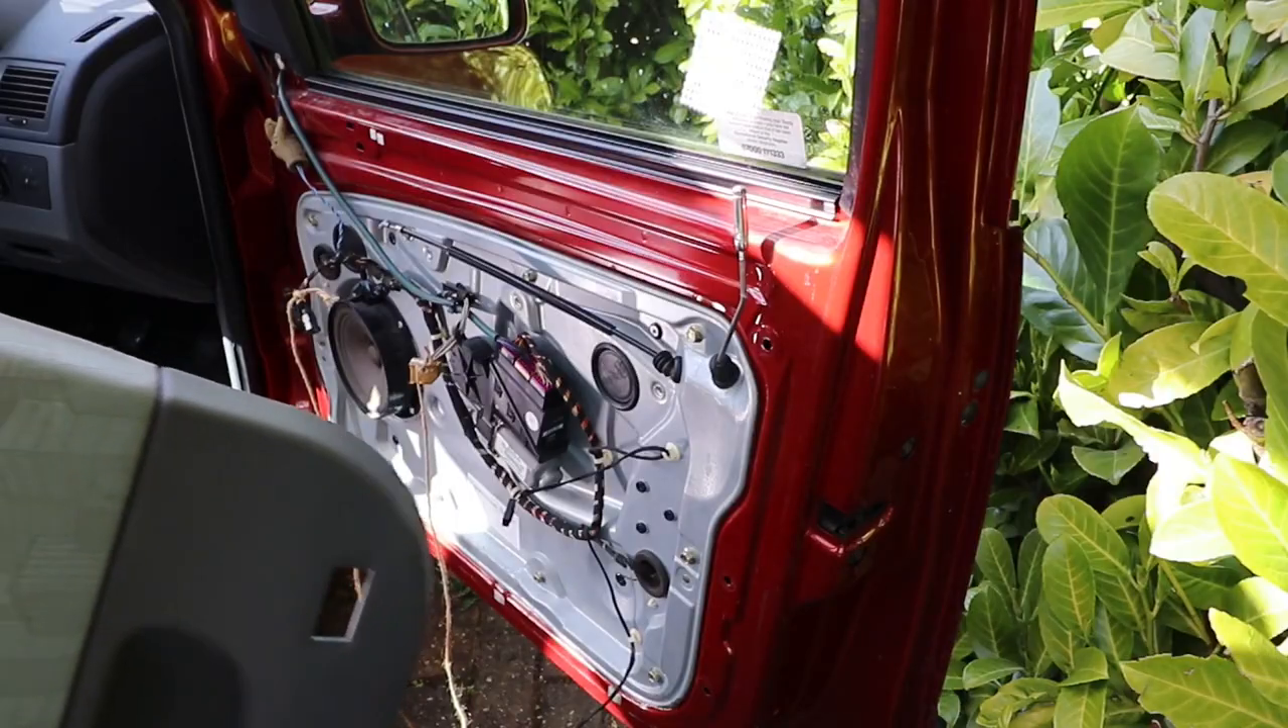All we've got to do is put the inner panel back.